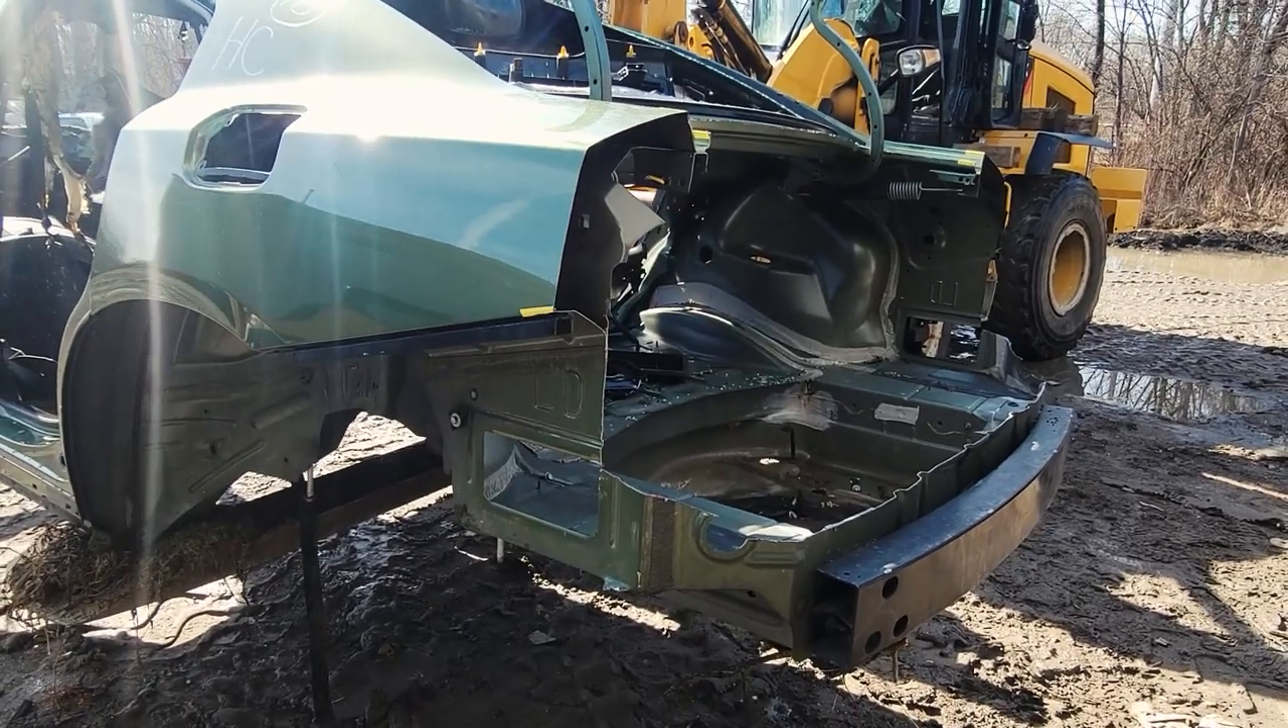So, that's the Charger after all the parts have been taken off and cut off to make the rear bumper wall art.